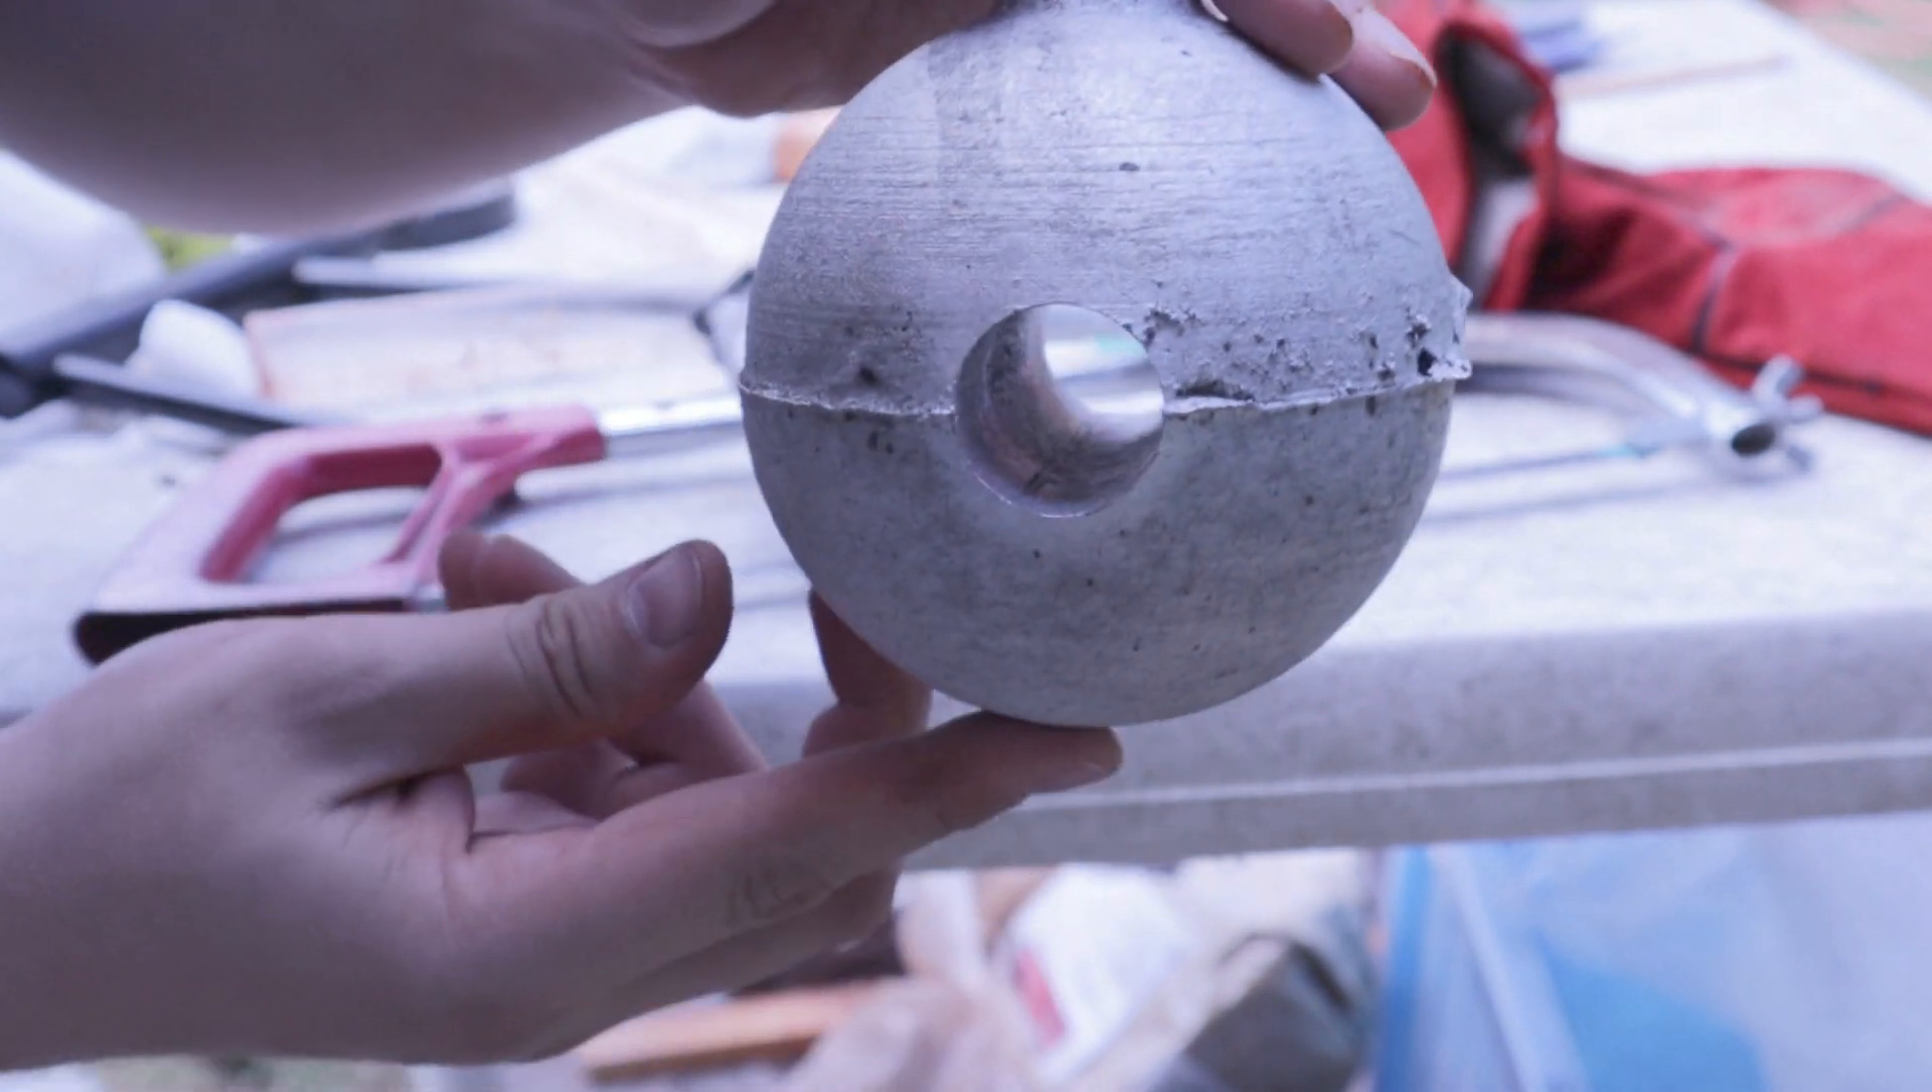And they're not quite lined up those hemispheres either so I've got to do a bit of sanding to sort this edge misalignment out but I think we should be alright.